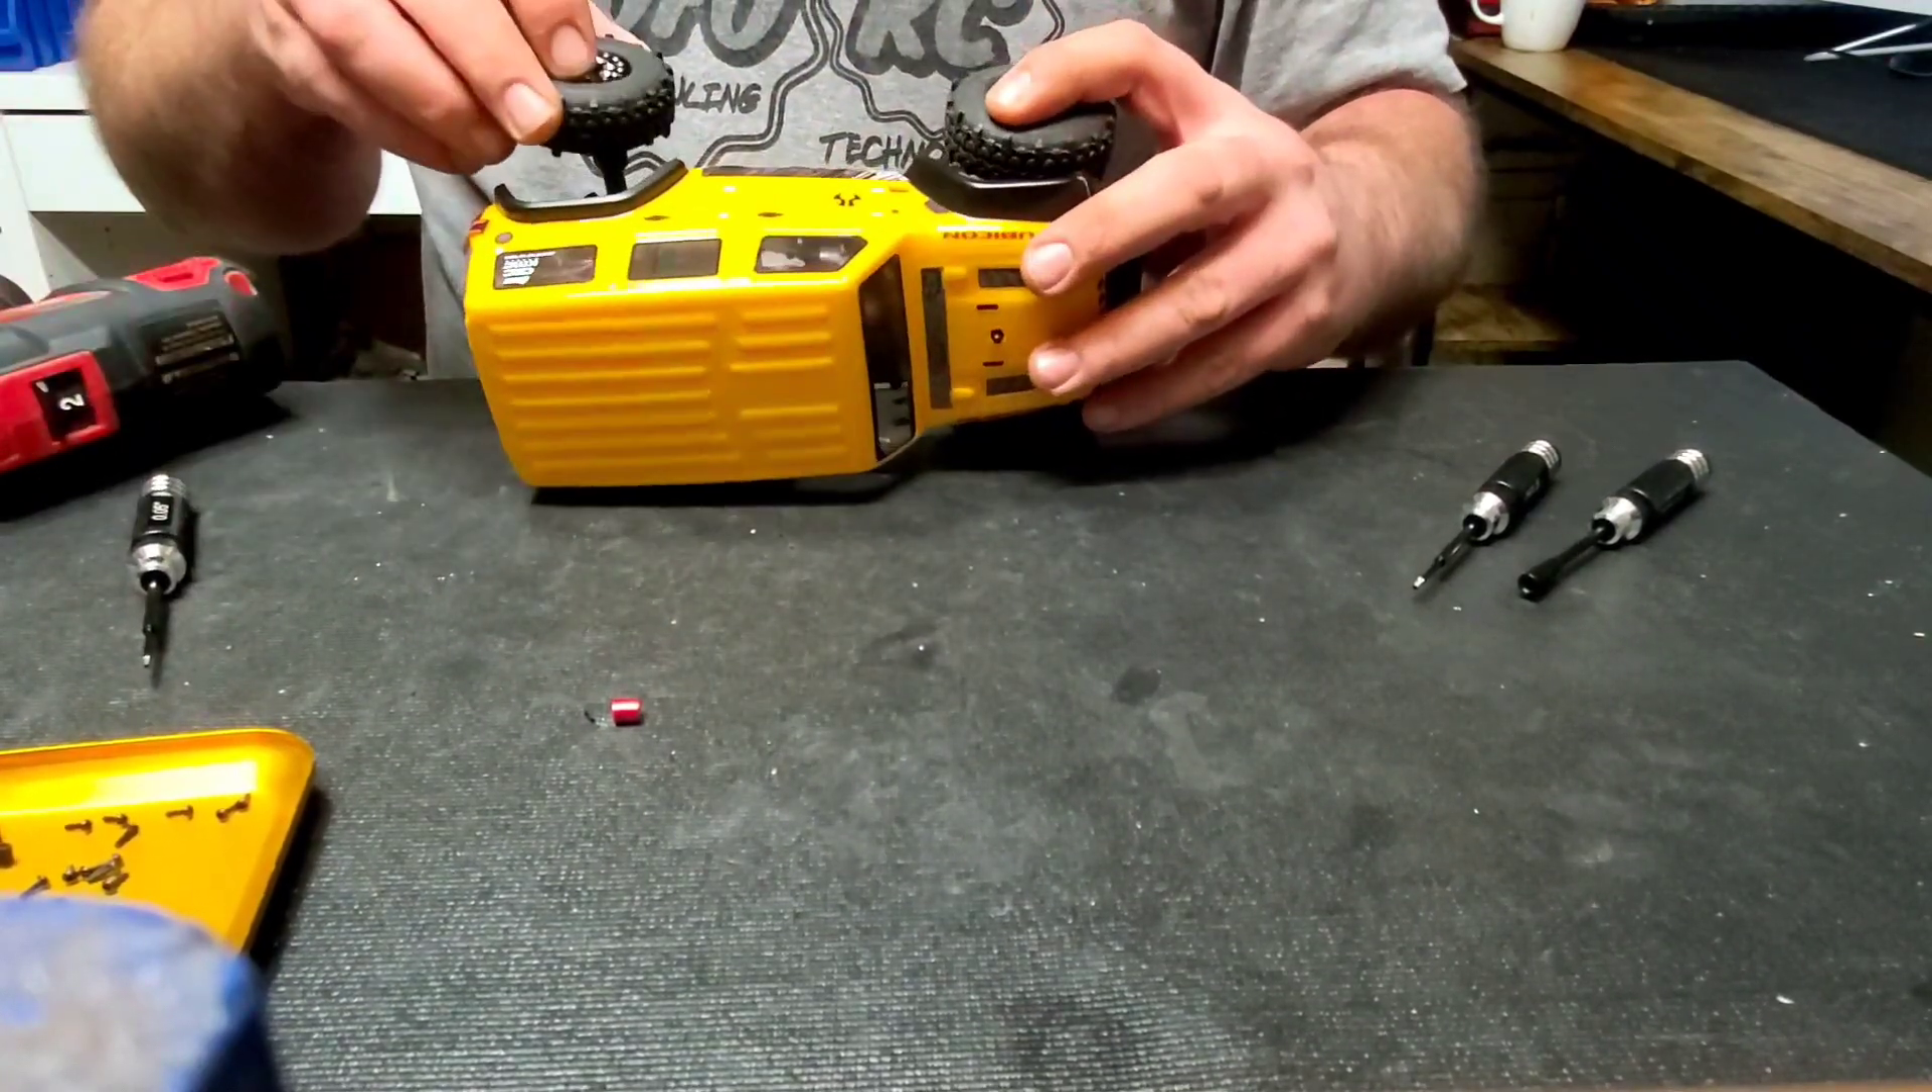Okay, we now have the body on.